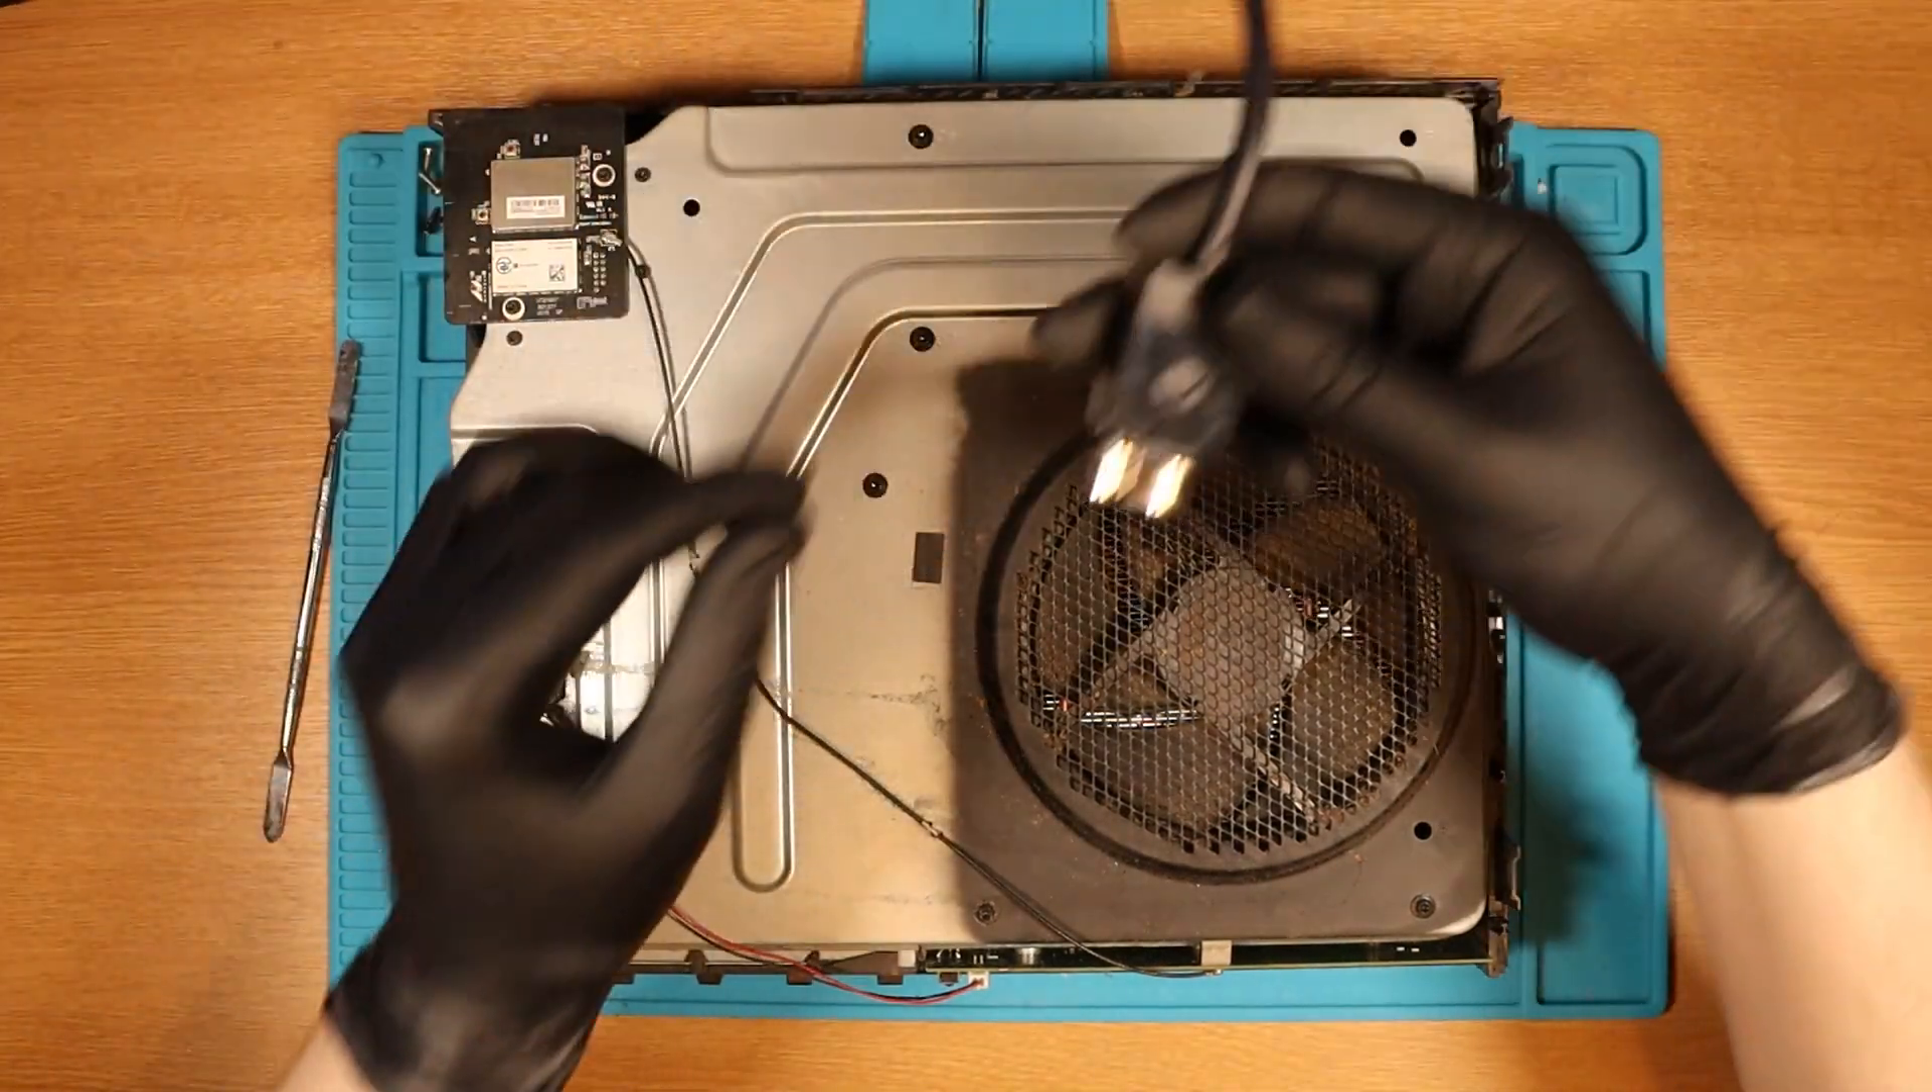I've only just taken the top case off and the unit itself seems fine.